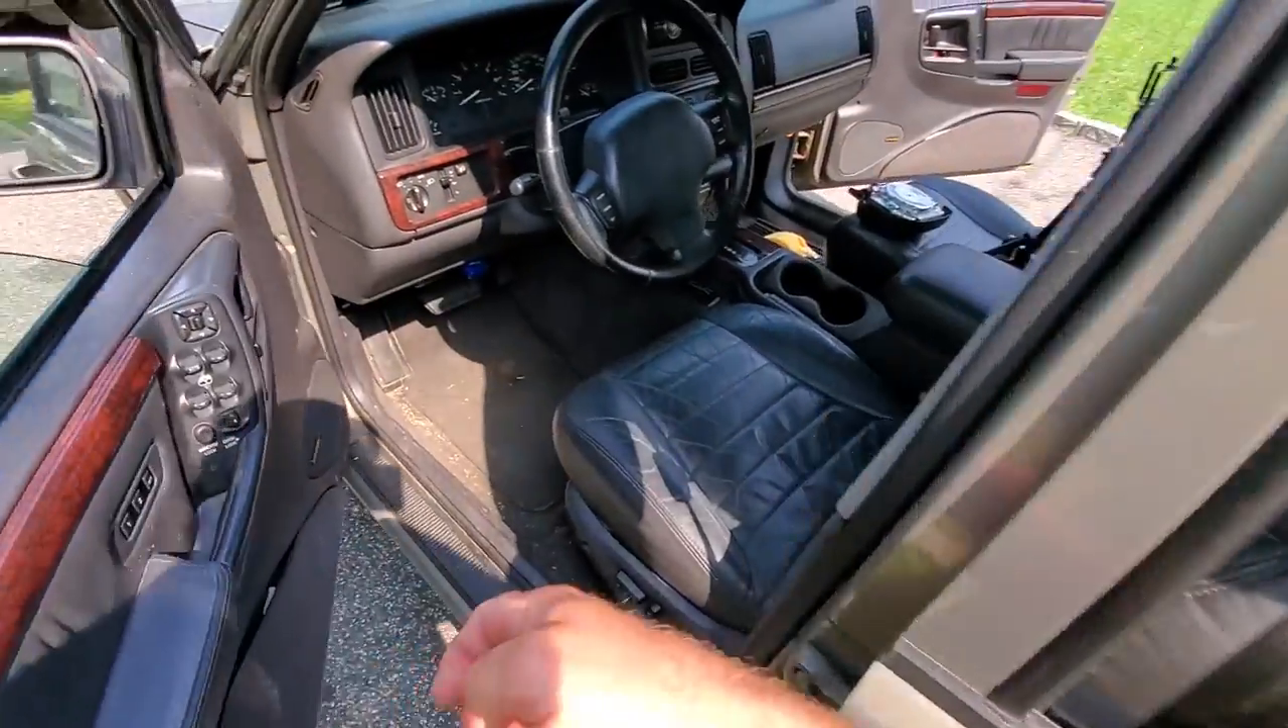Steering wheel is on.